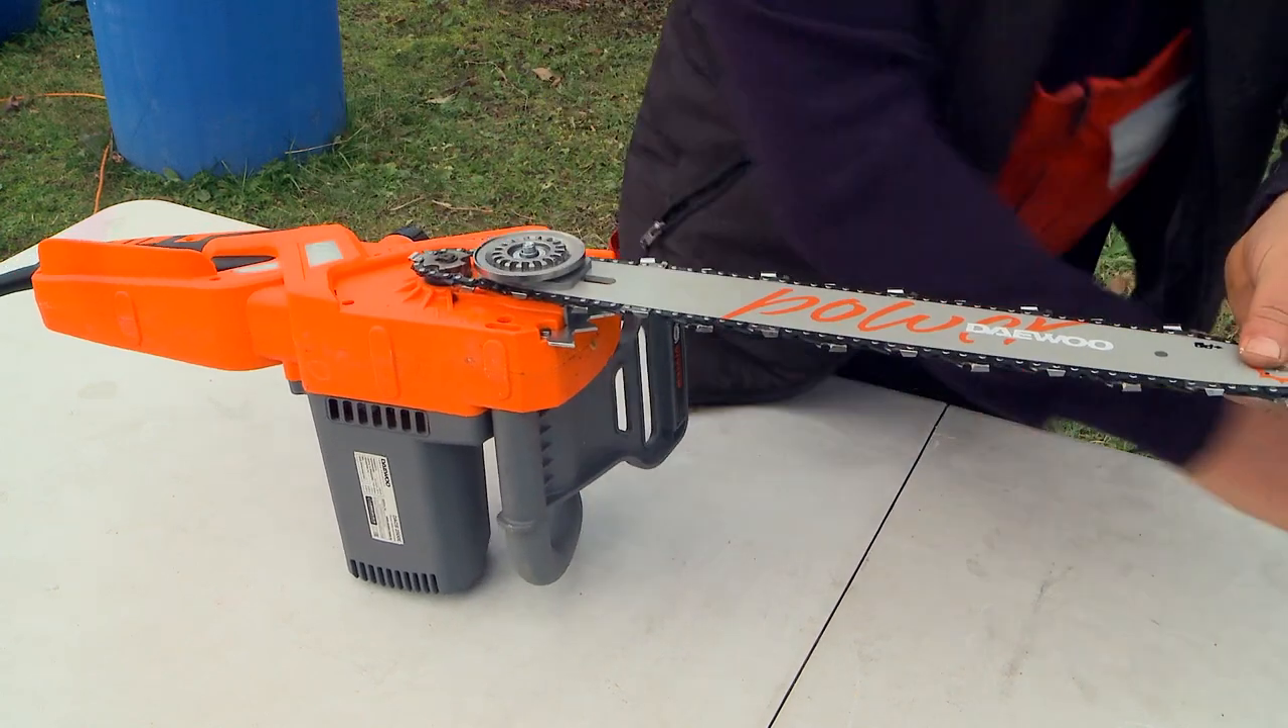Цепь мы подтянули. Теперь нам осталось поставить крышку.